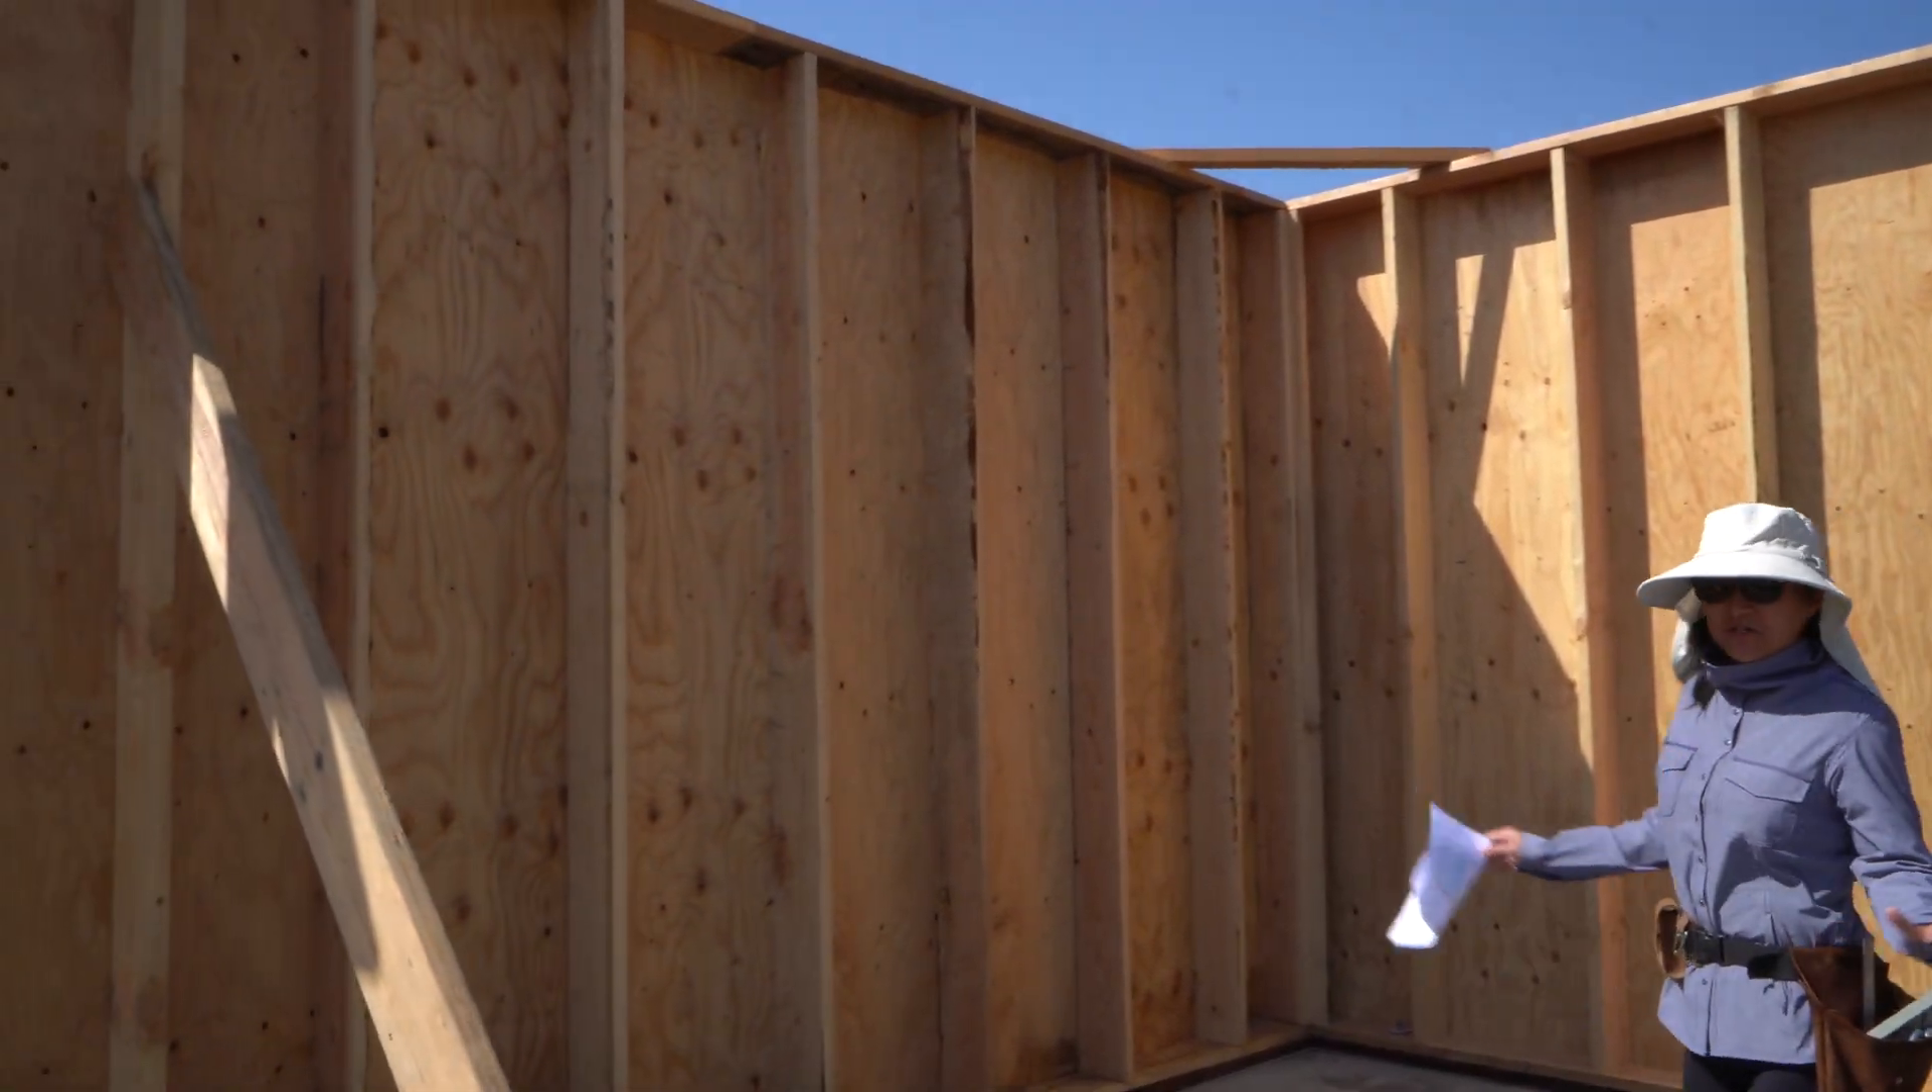As you can see, we have walls up and that's super exciting.